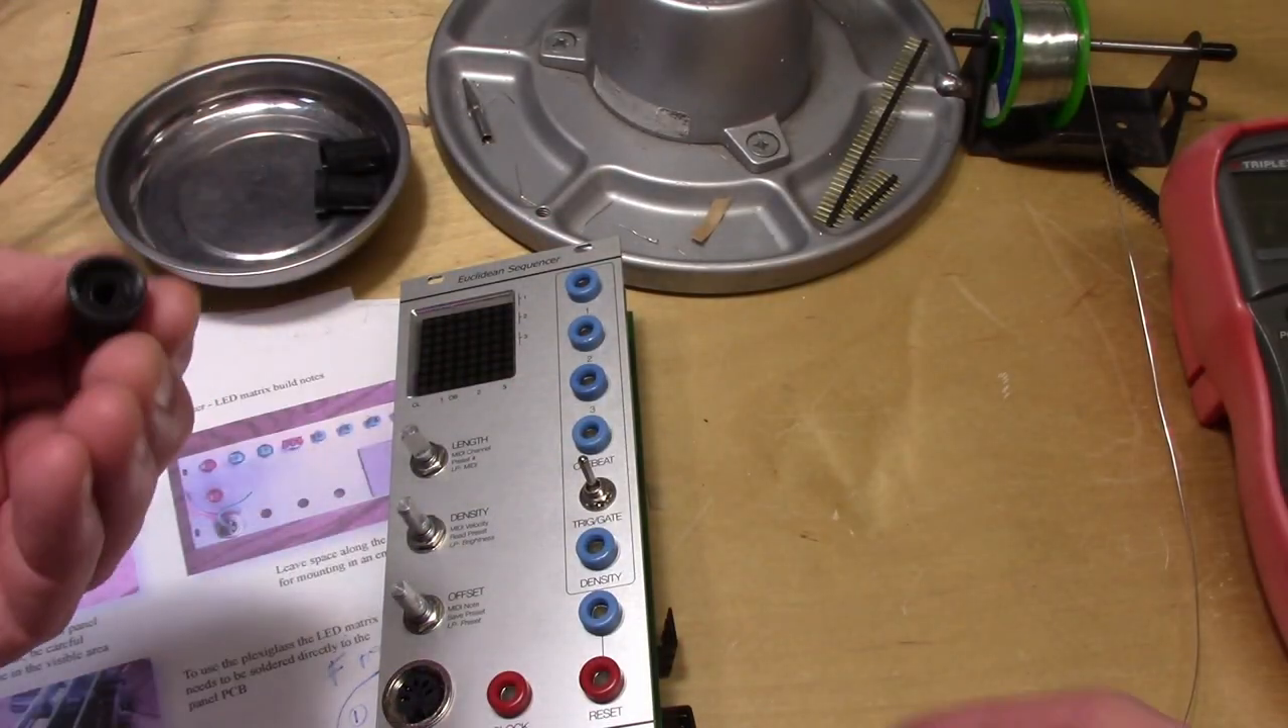One very last thing to do, and that is to put the knobs on.